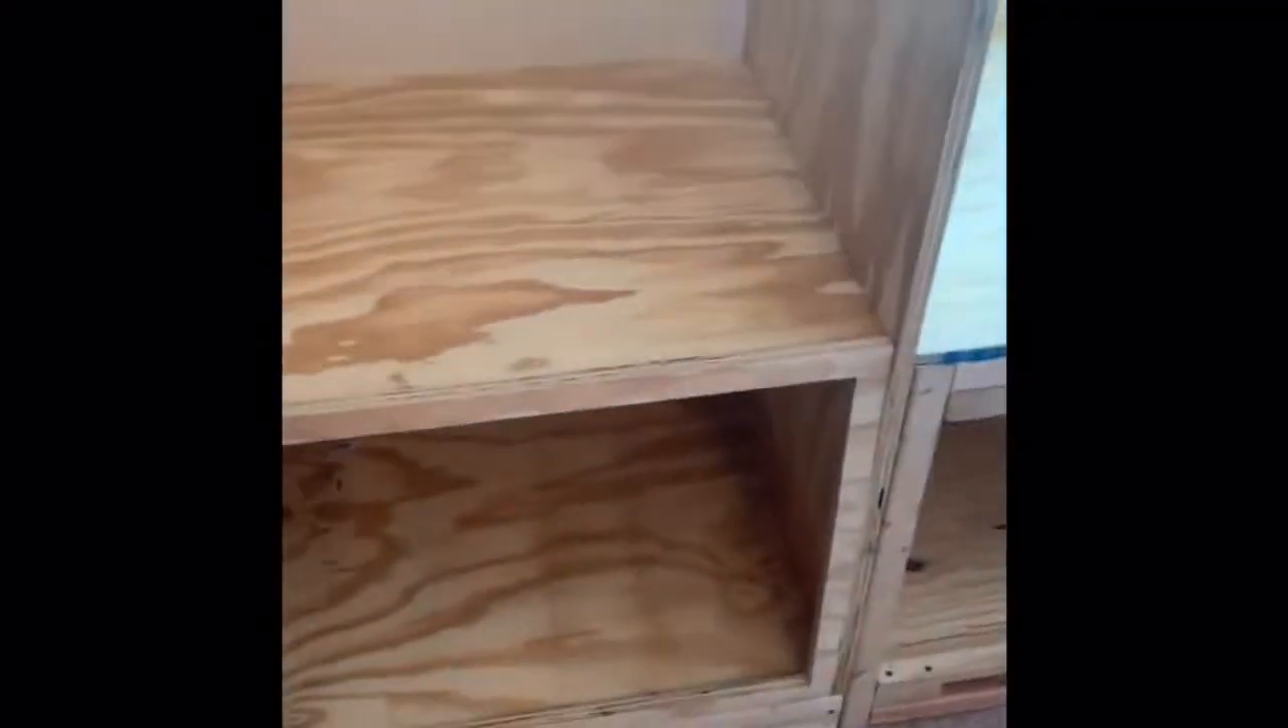At this point we've already framed out our cabinets.